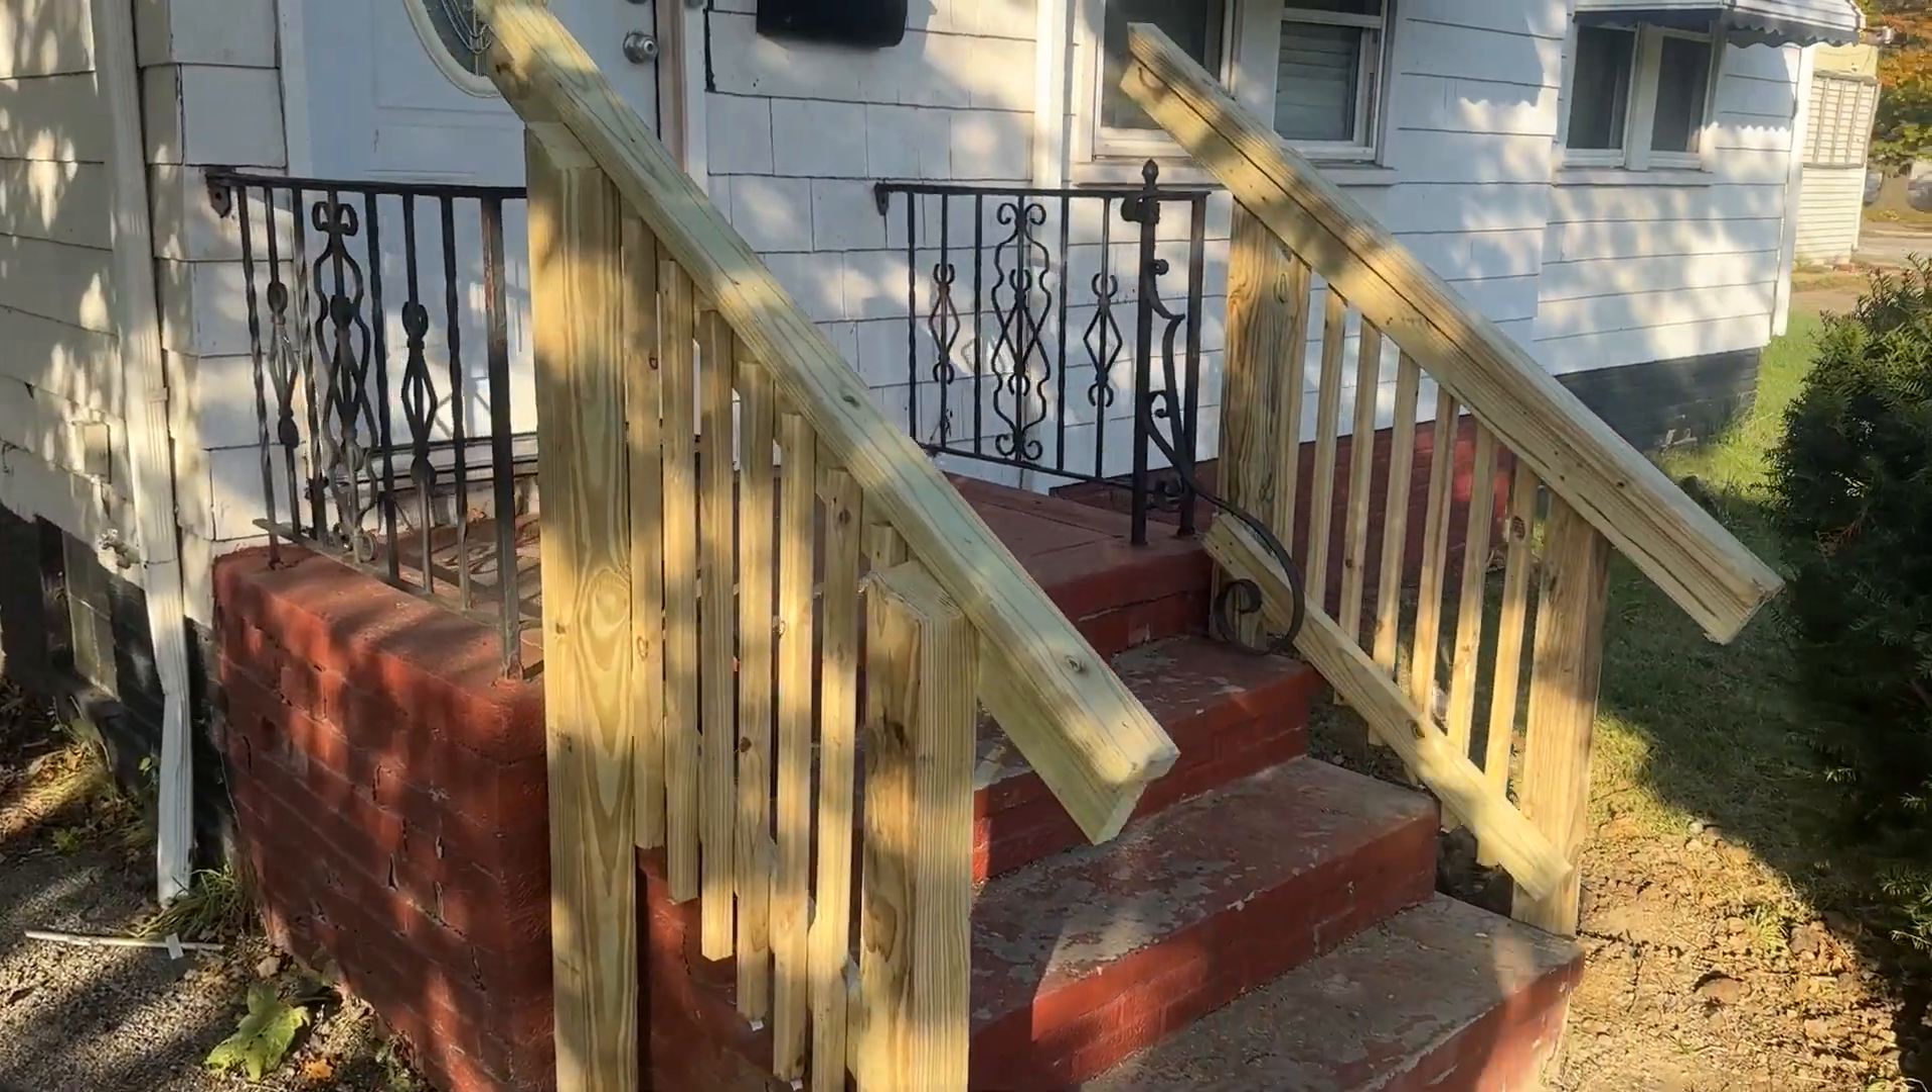So we finished up the rails.